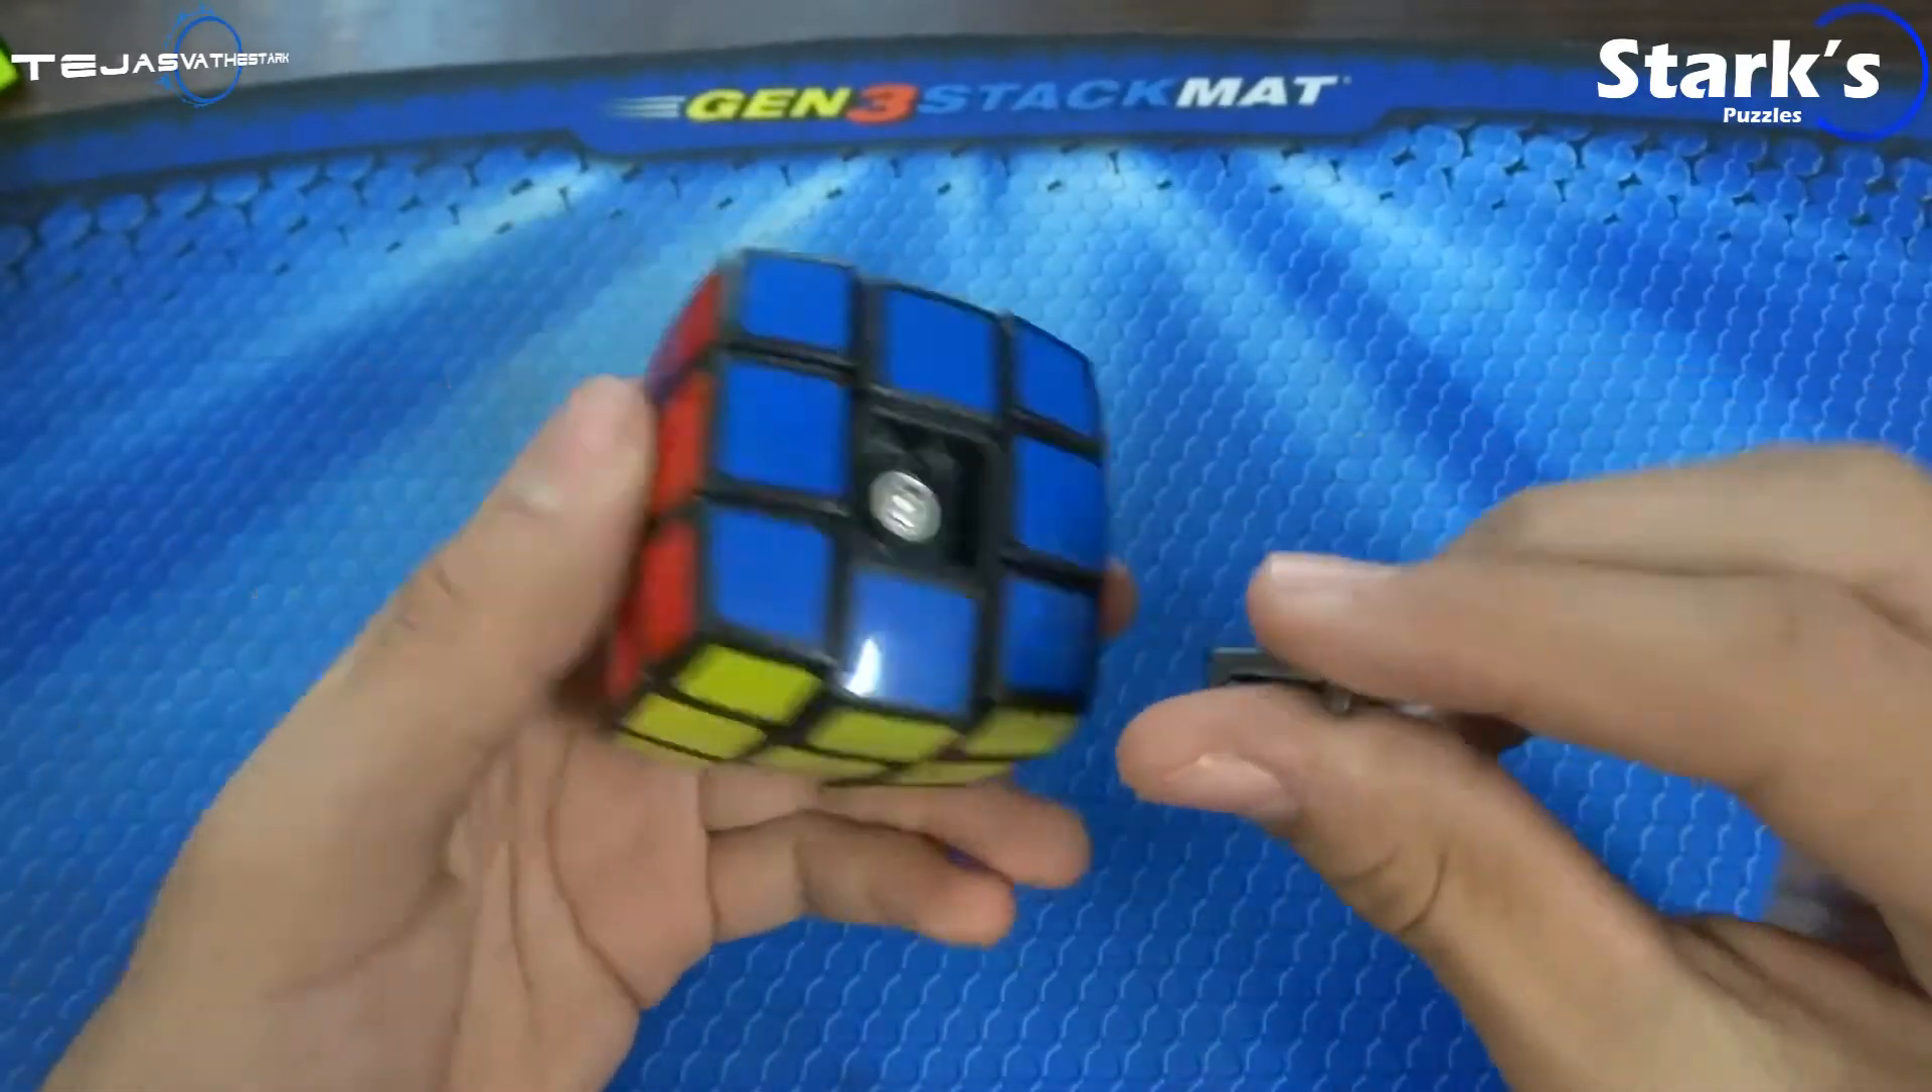Center cap popped out again.